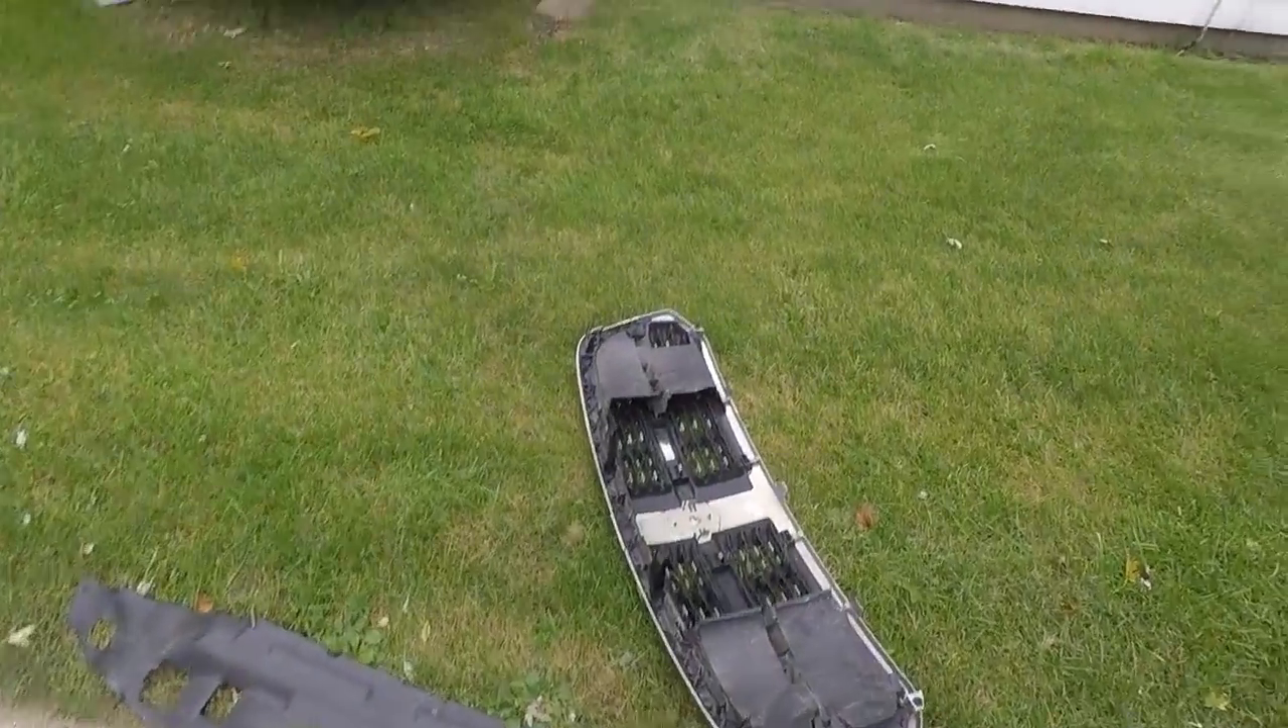So that's it, guys. The grill is out.